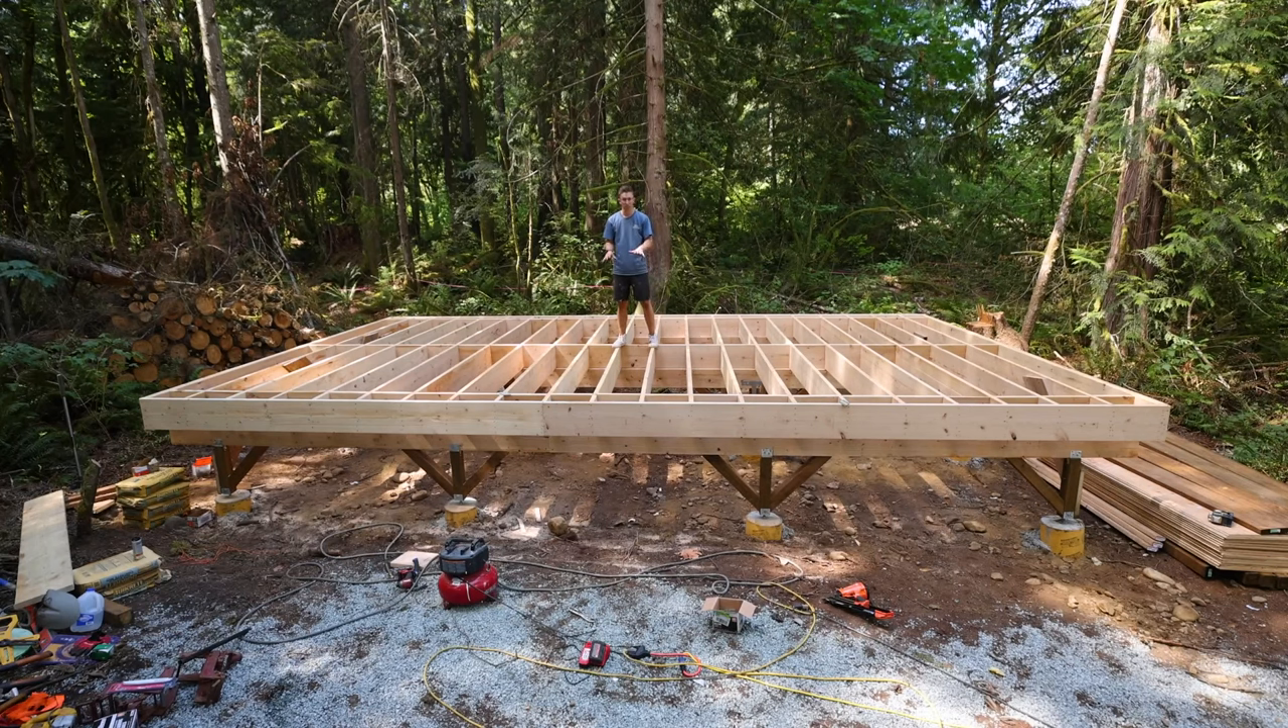So the entire floor is framed now all I have to do is add the three-quarter tongue and groove sheathing on top.